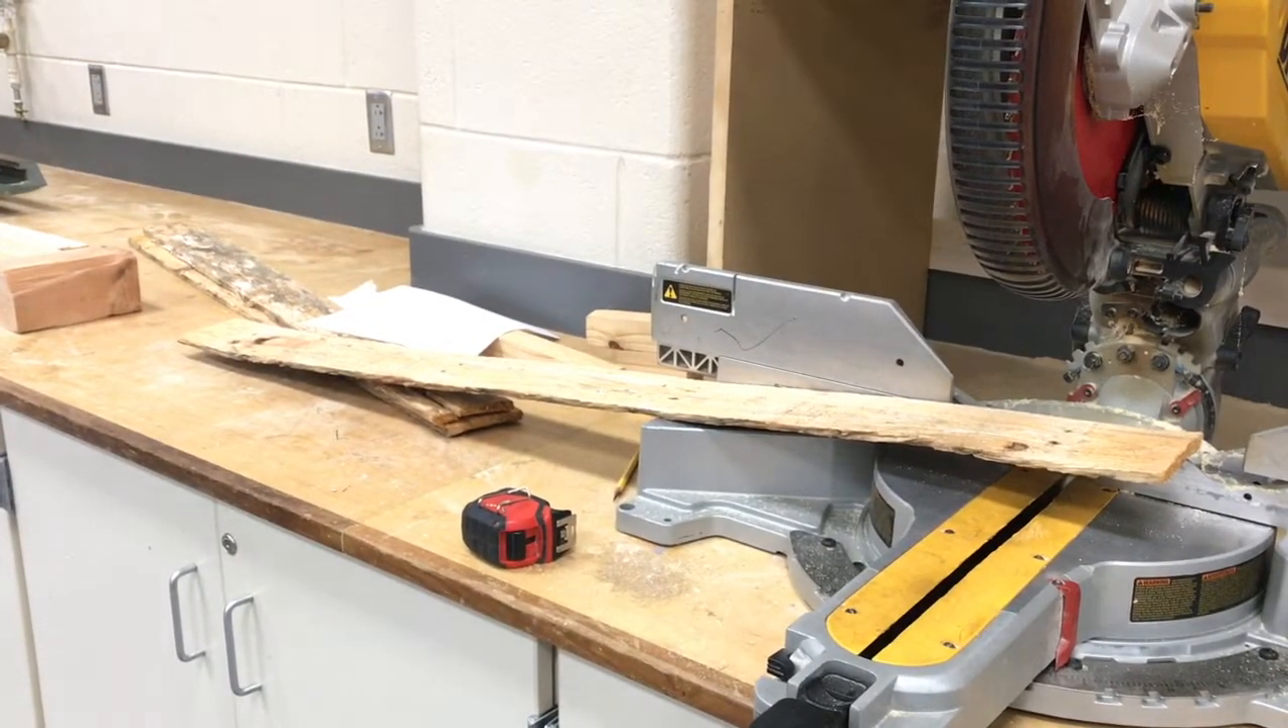So right now my work piece is not flat against the table.